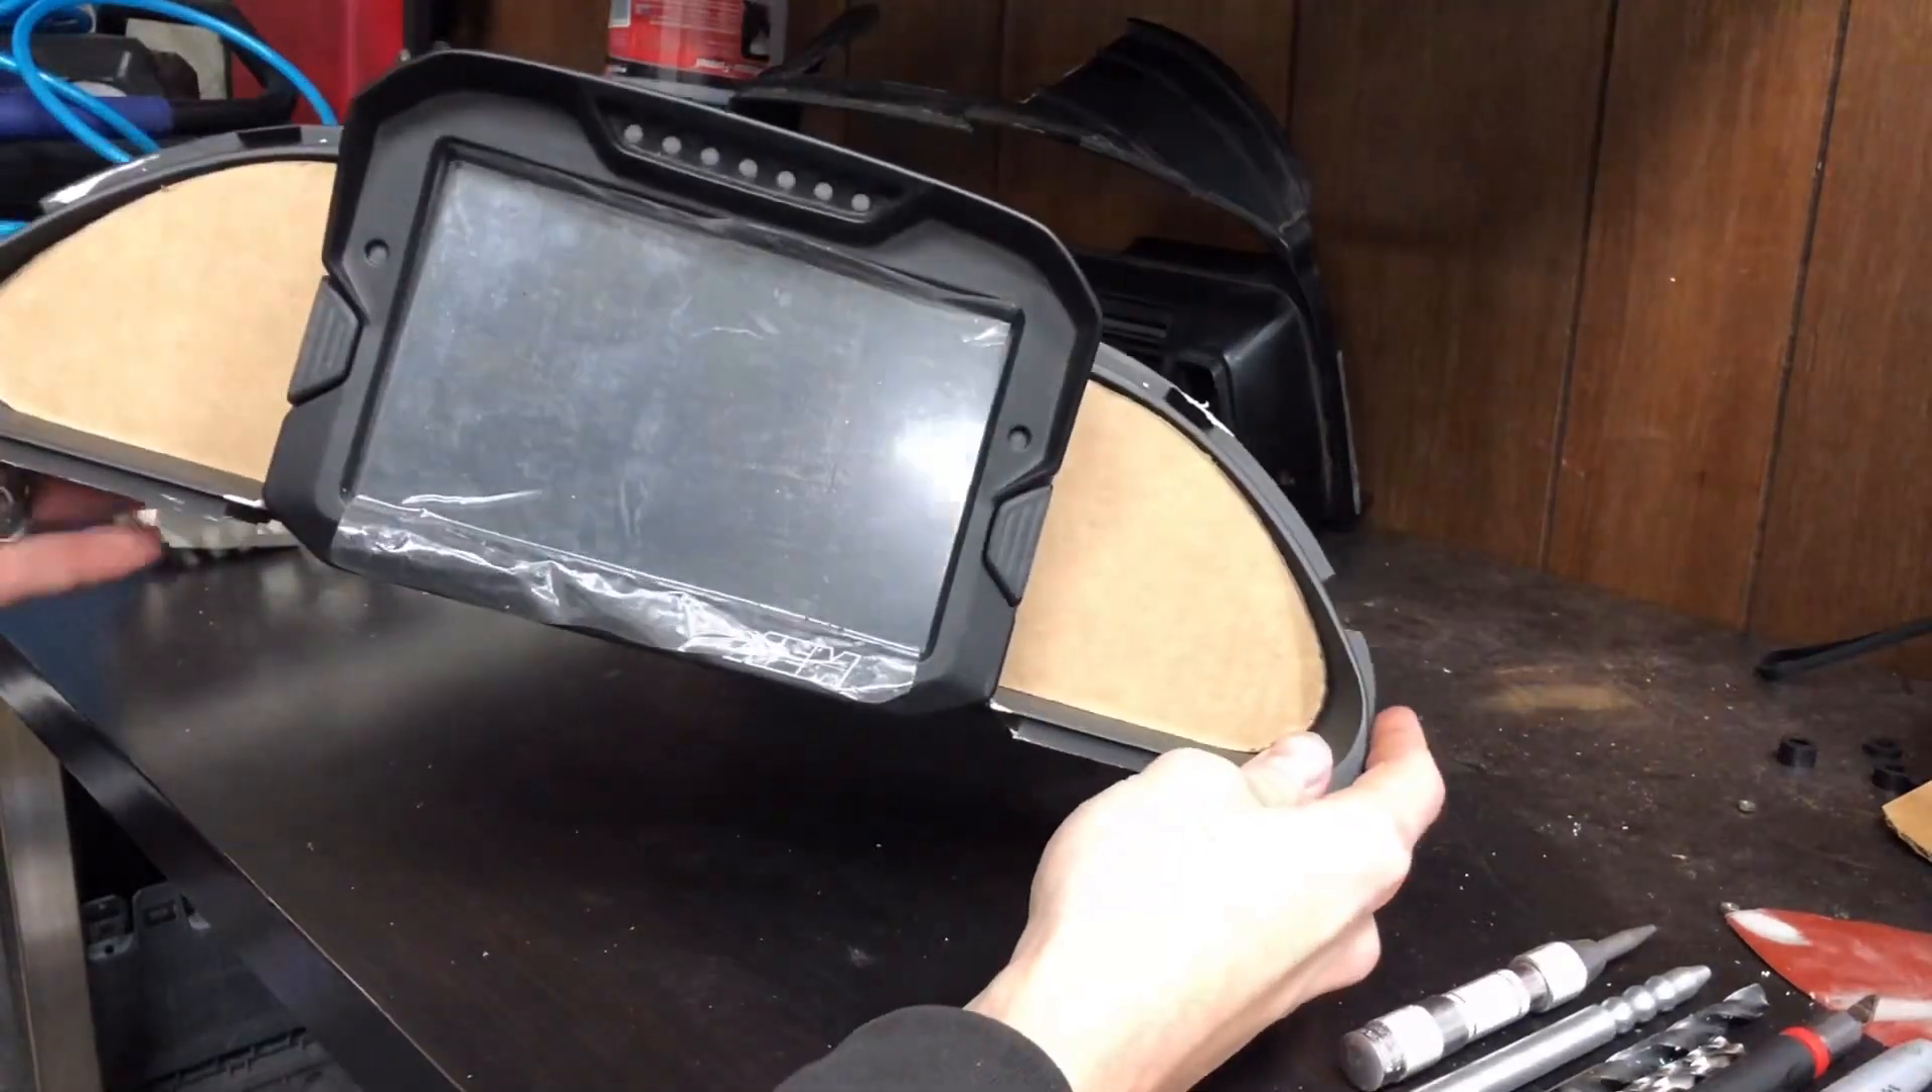So there's the aem dash on the factory bezel and I think it looks pretty good.